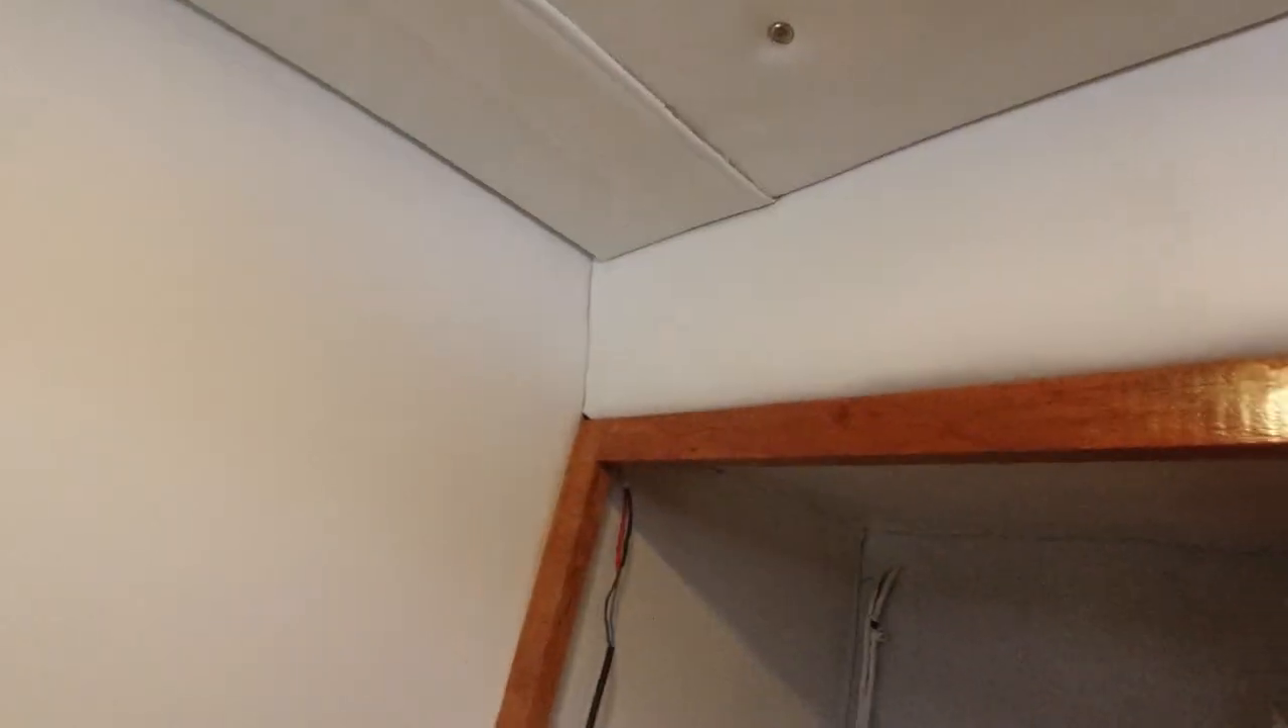I've got part of our headliner installed.